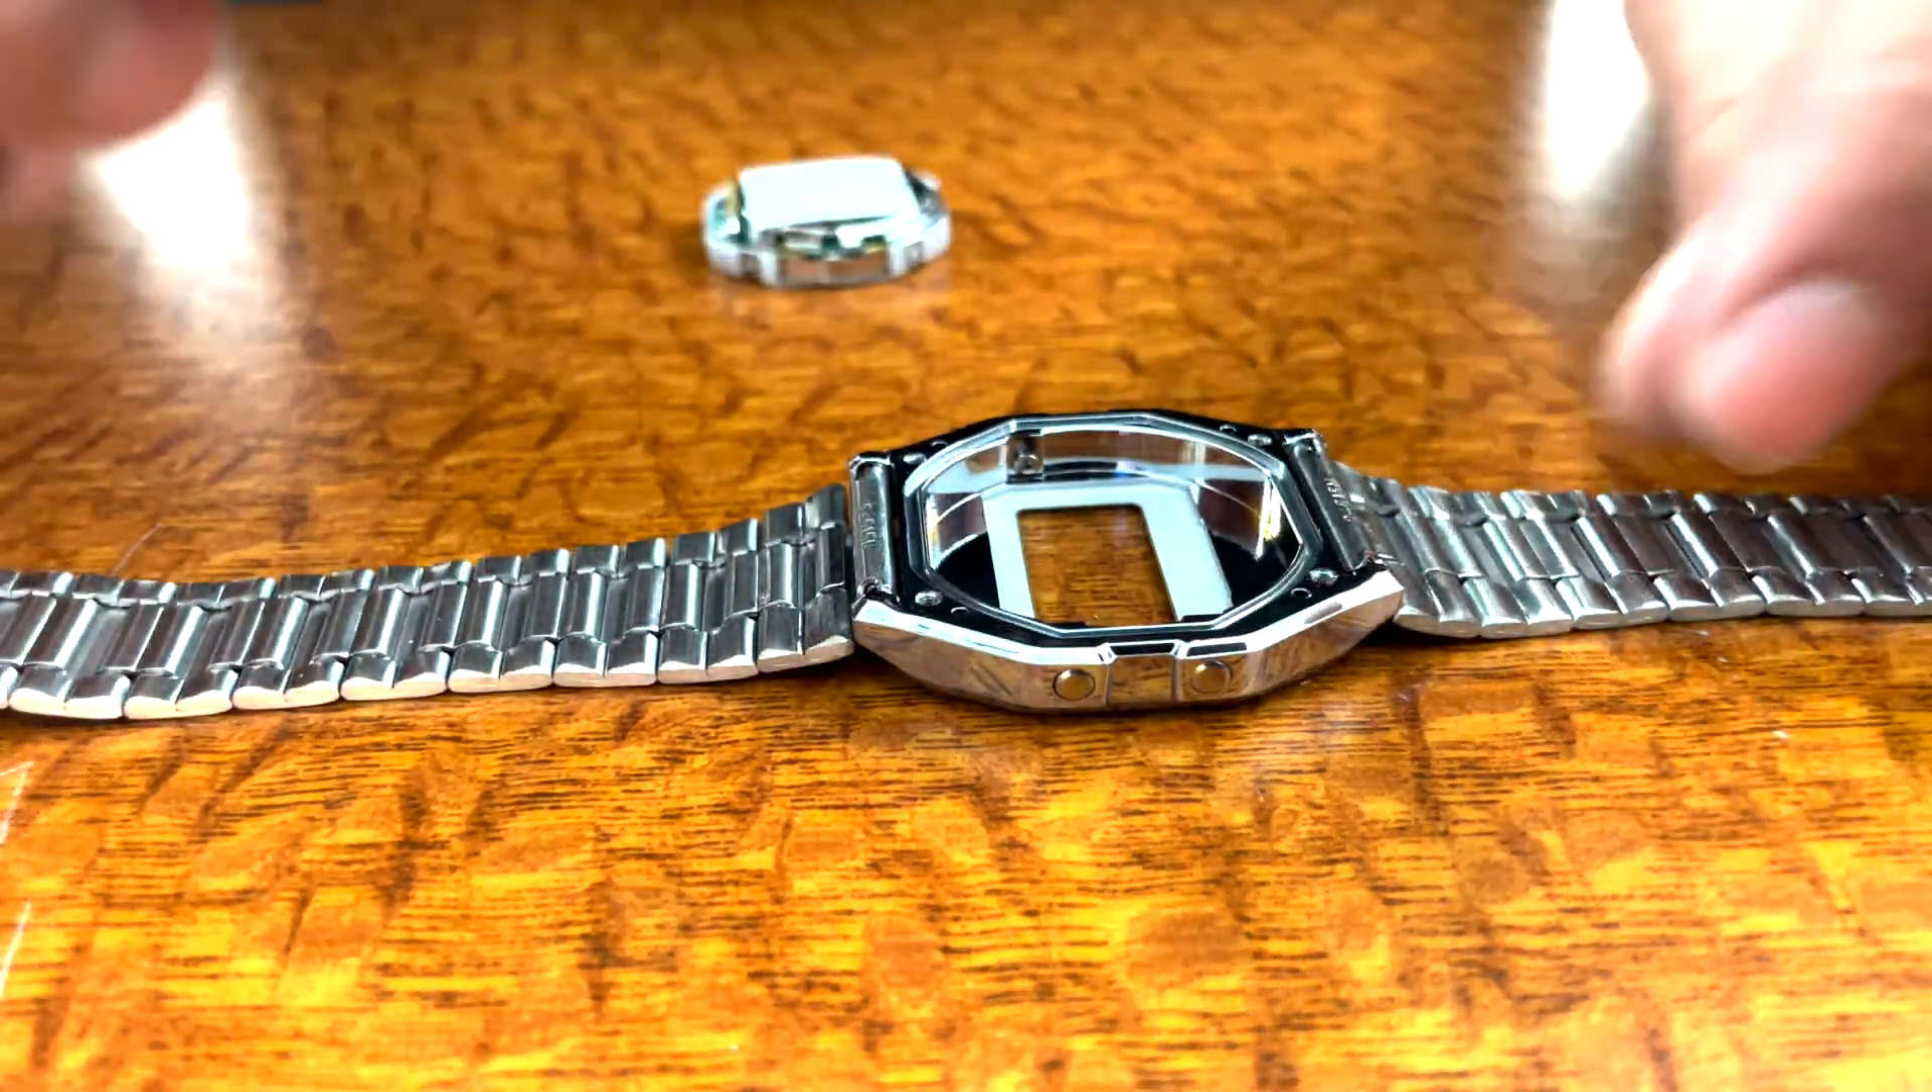Now, all that's left is to place the movement inside the watch case.